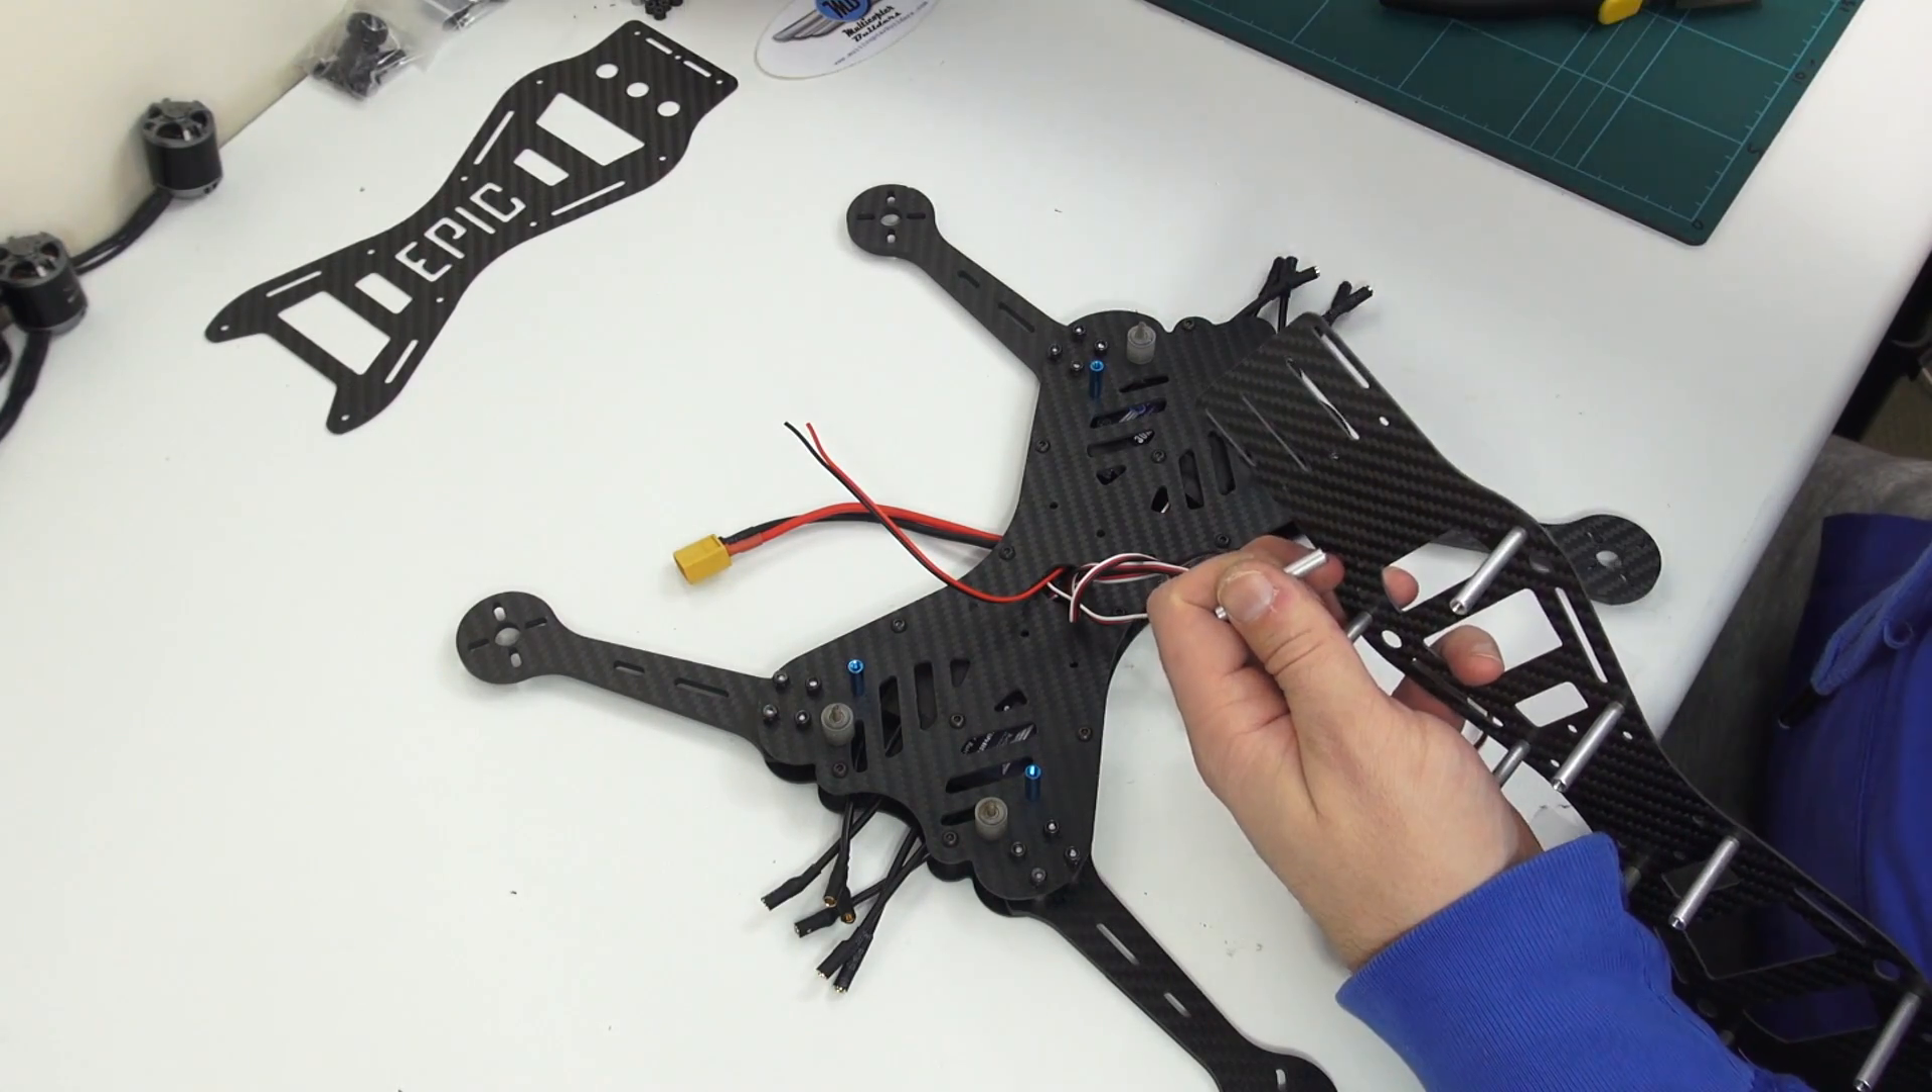As you can see, I've already started putting the large spacers in. I've just got to add three more.